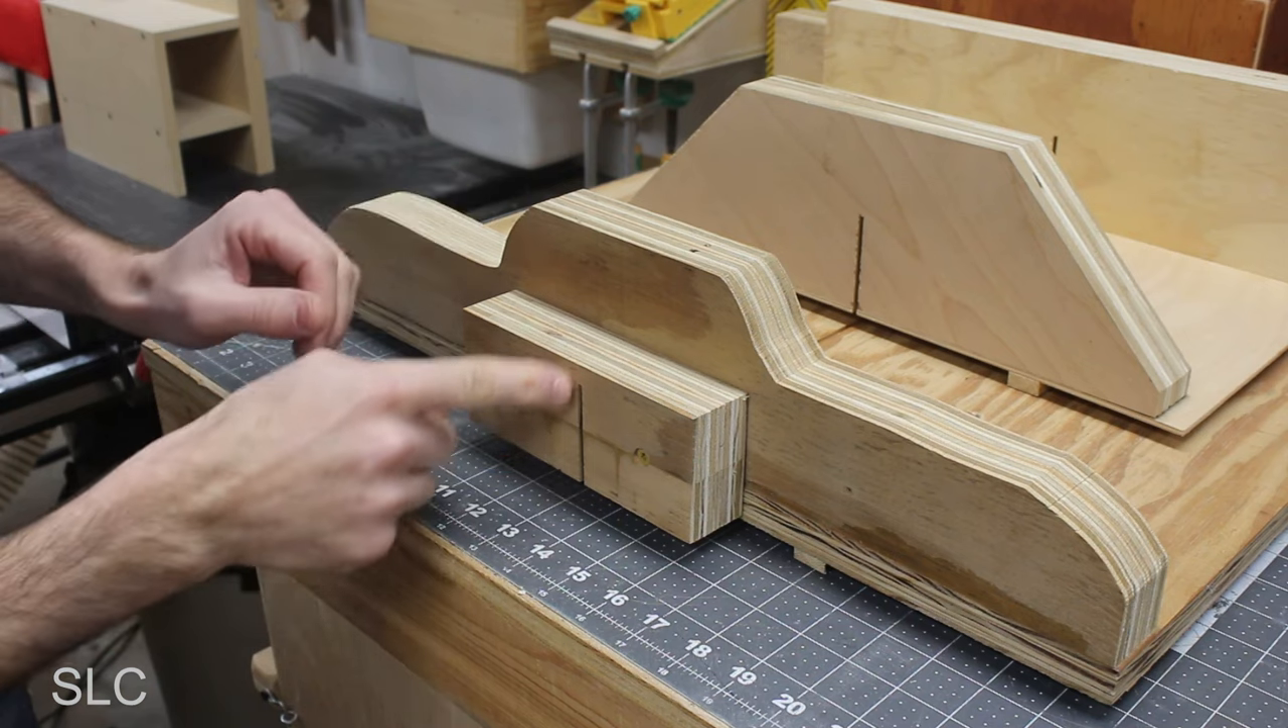For example on this old sled I just added a couple more layers of plywood right here on the back side where the blade will come out.